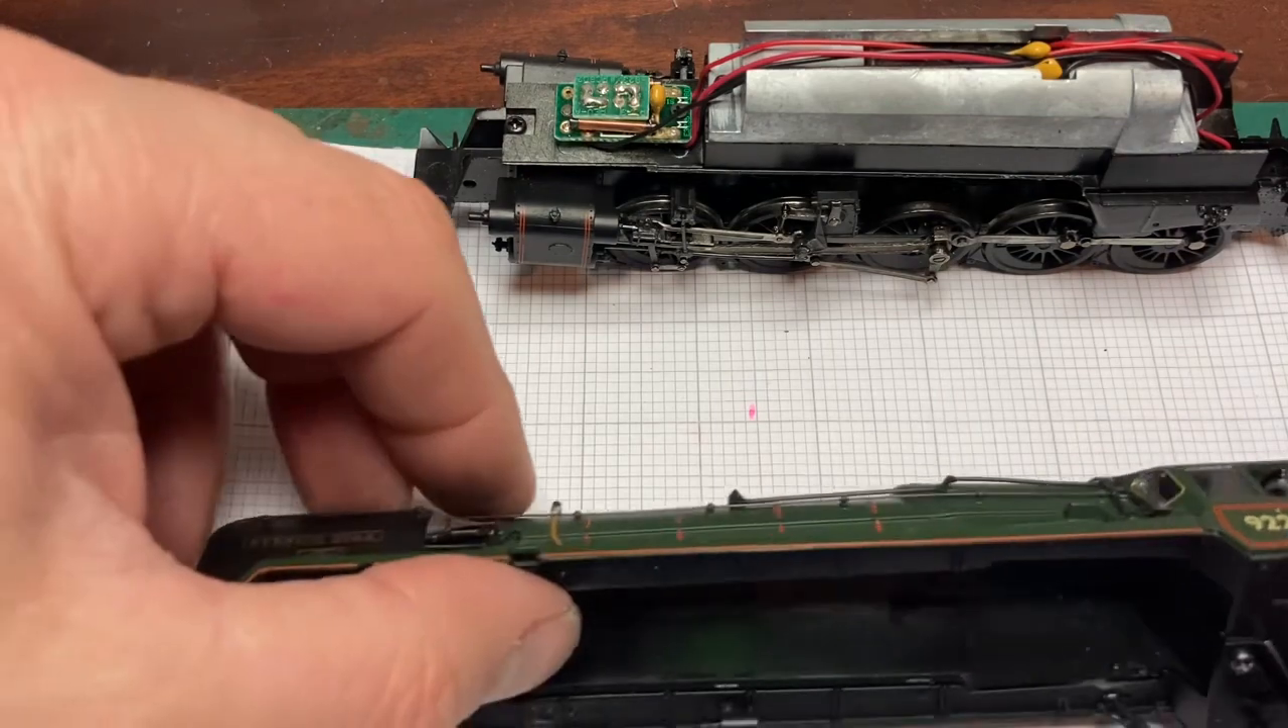Right, so I've taken the case off the locomotive.